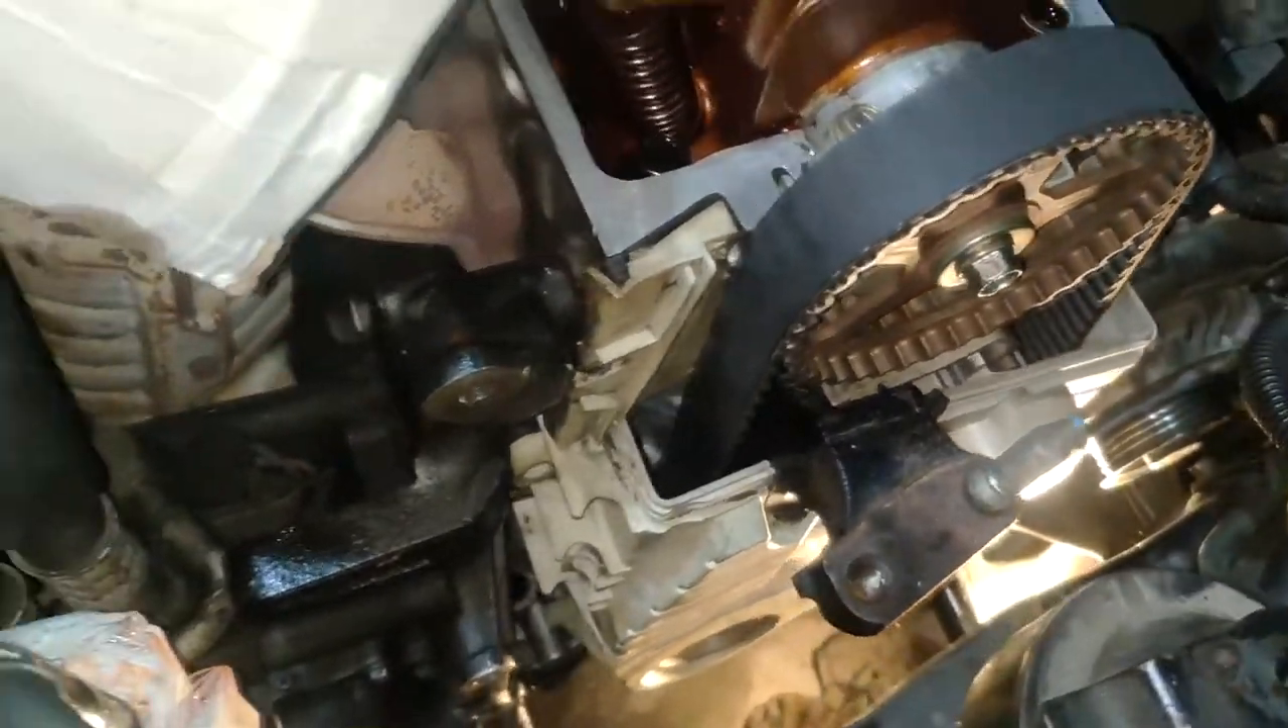Correia colocada. Já dei duas voltas aí na correia dentada, né?